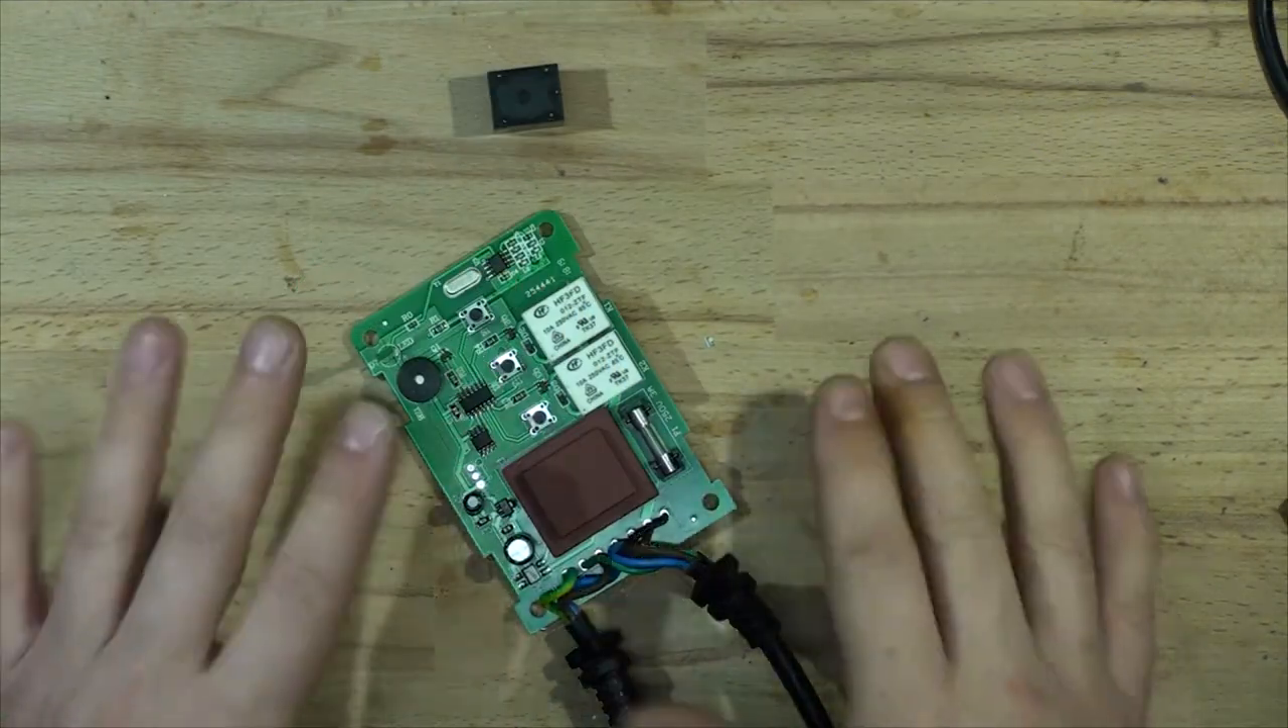The new relays are in, sitting there nicely and great.